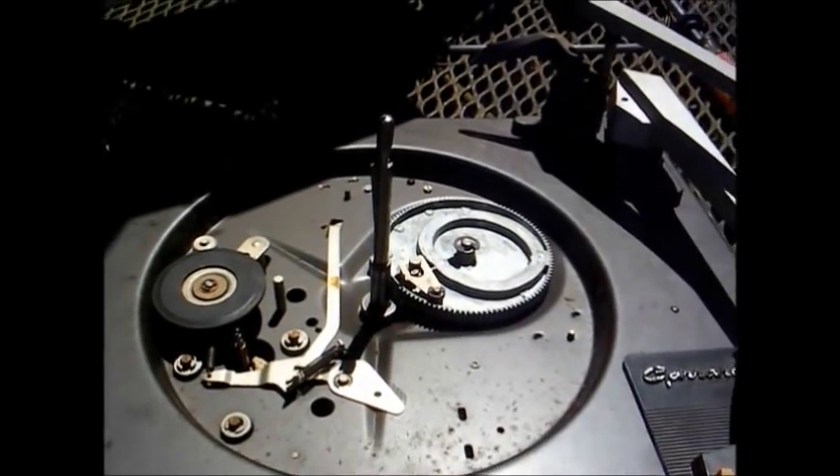We now have the turntable platter removed.